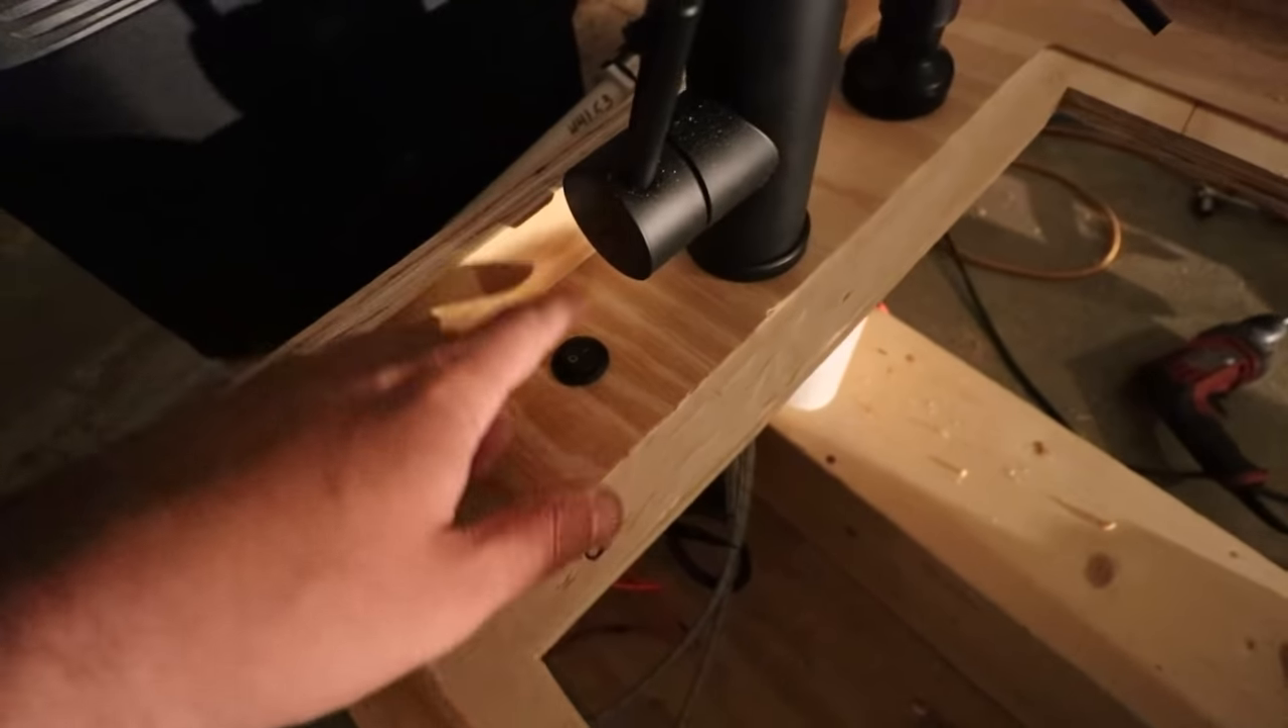Okay, so now the on off button is in place that is not coming out.